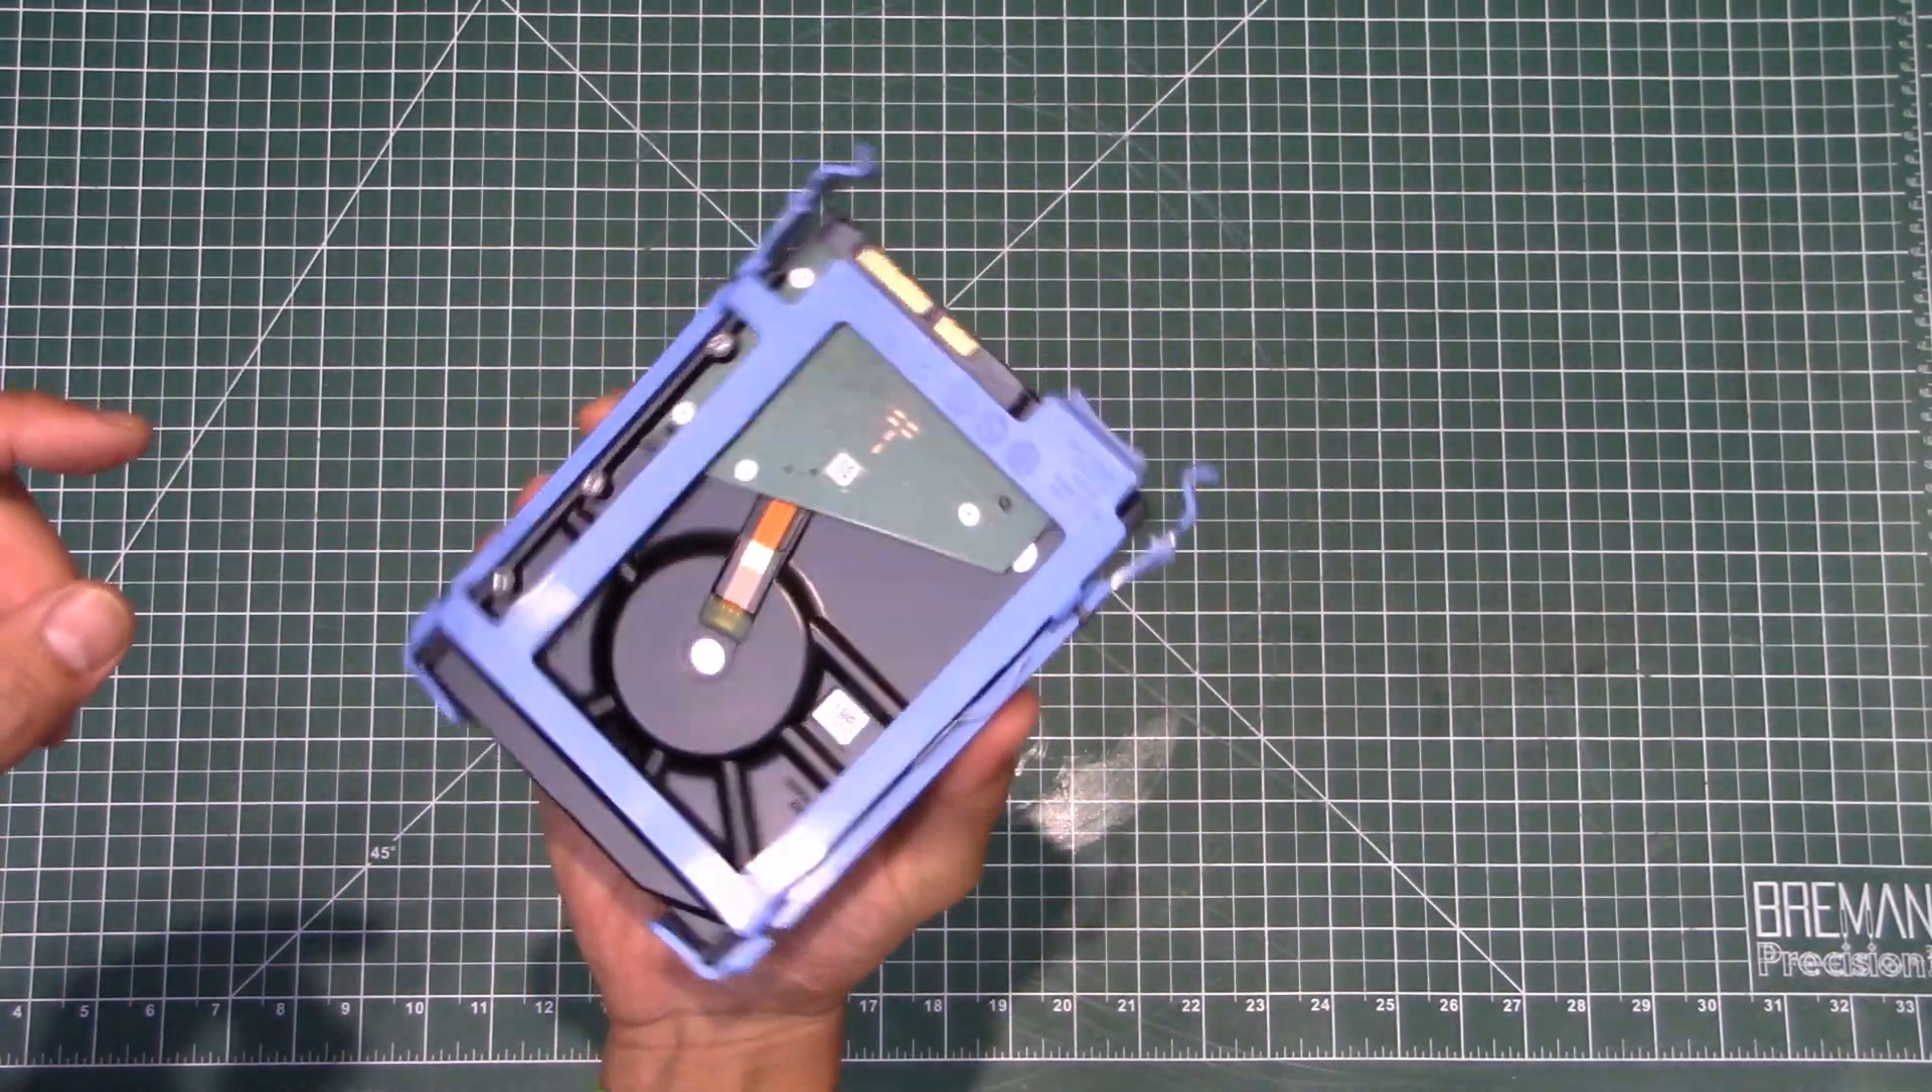So now we've got the drive in the caddy and hopefully this is ready to just slot right into the case.